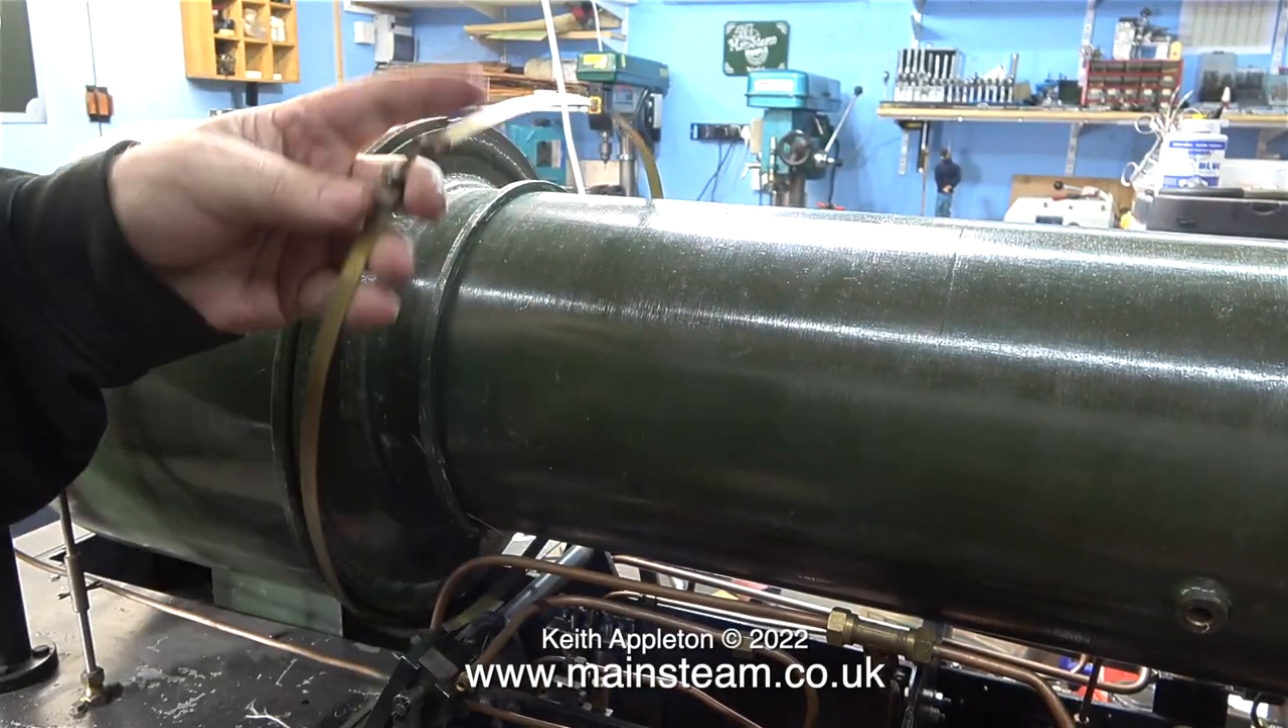This is the last piece of boiler banding to remove and this is the part that went around the firebox.